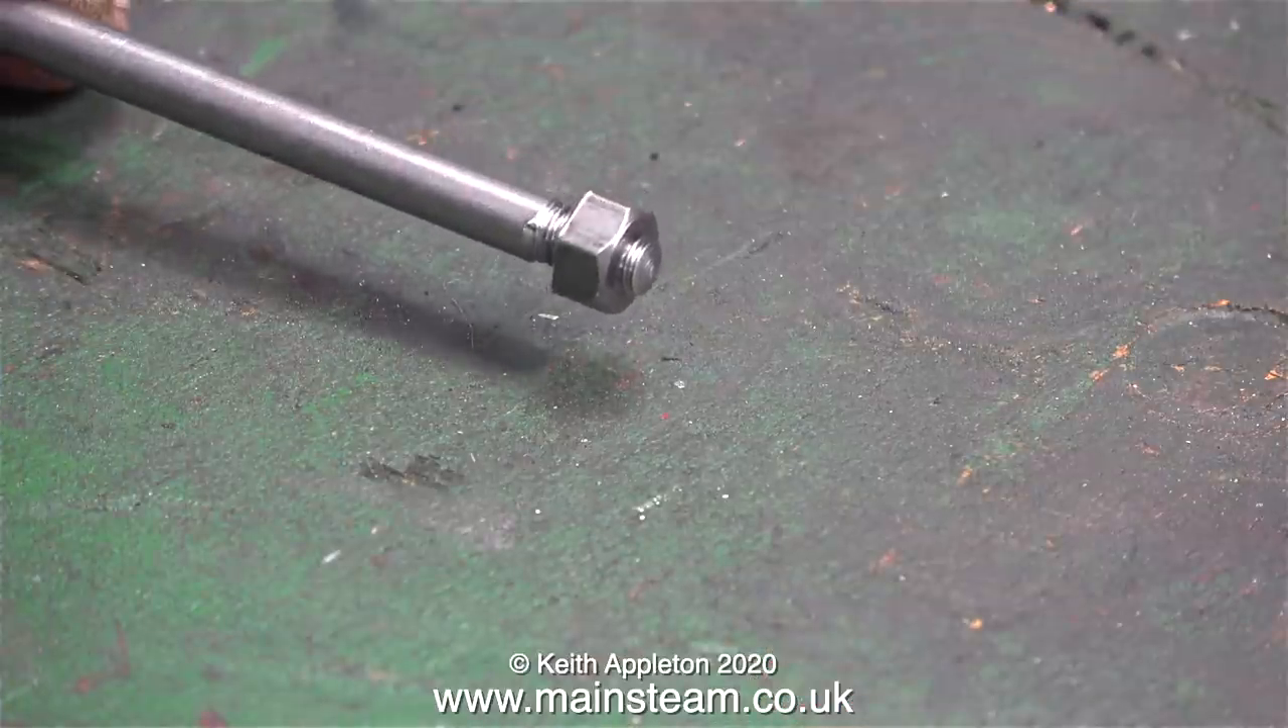And here is the finished product, complete with a nut on the end of it.